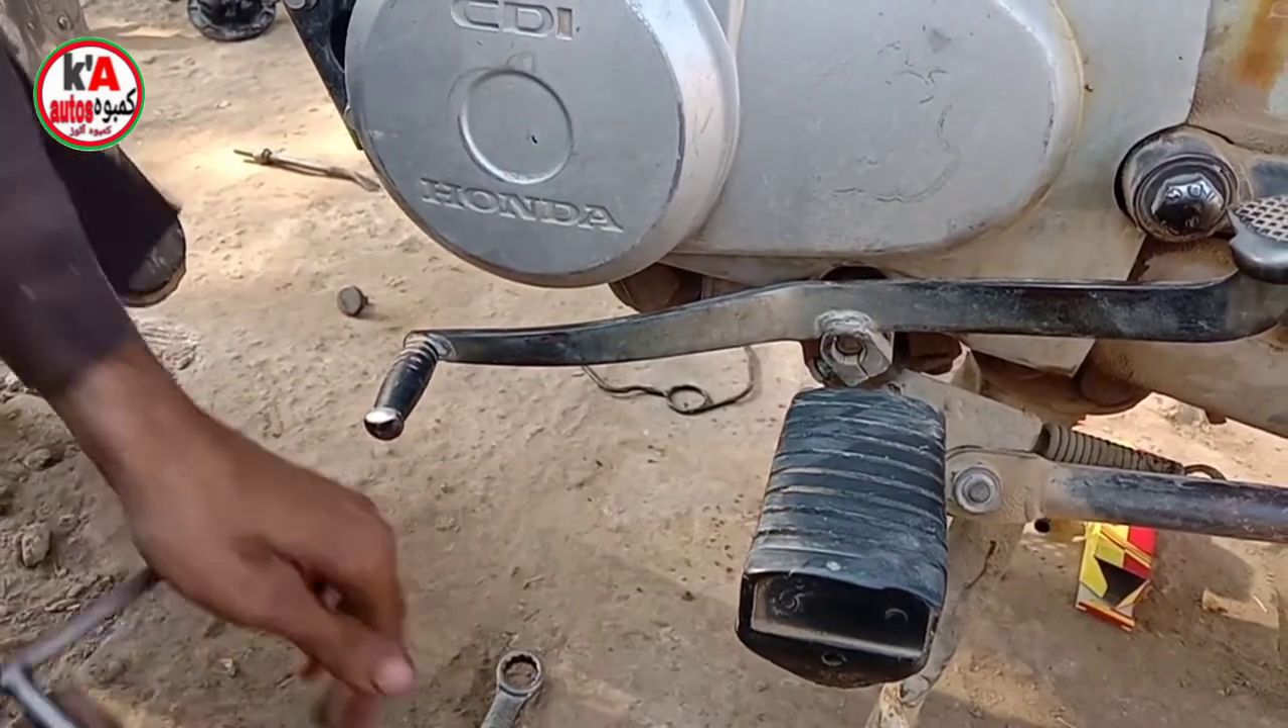یہ ابھی اس کا گئر لیور جو ہے وہ فٹ ہو چکا ہے۔